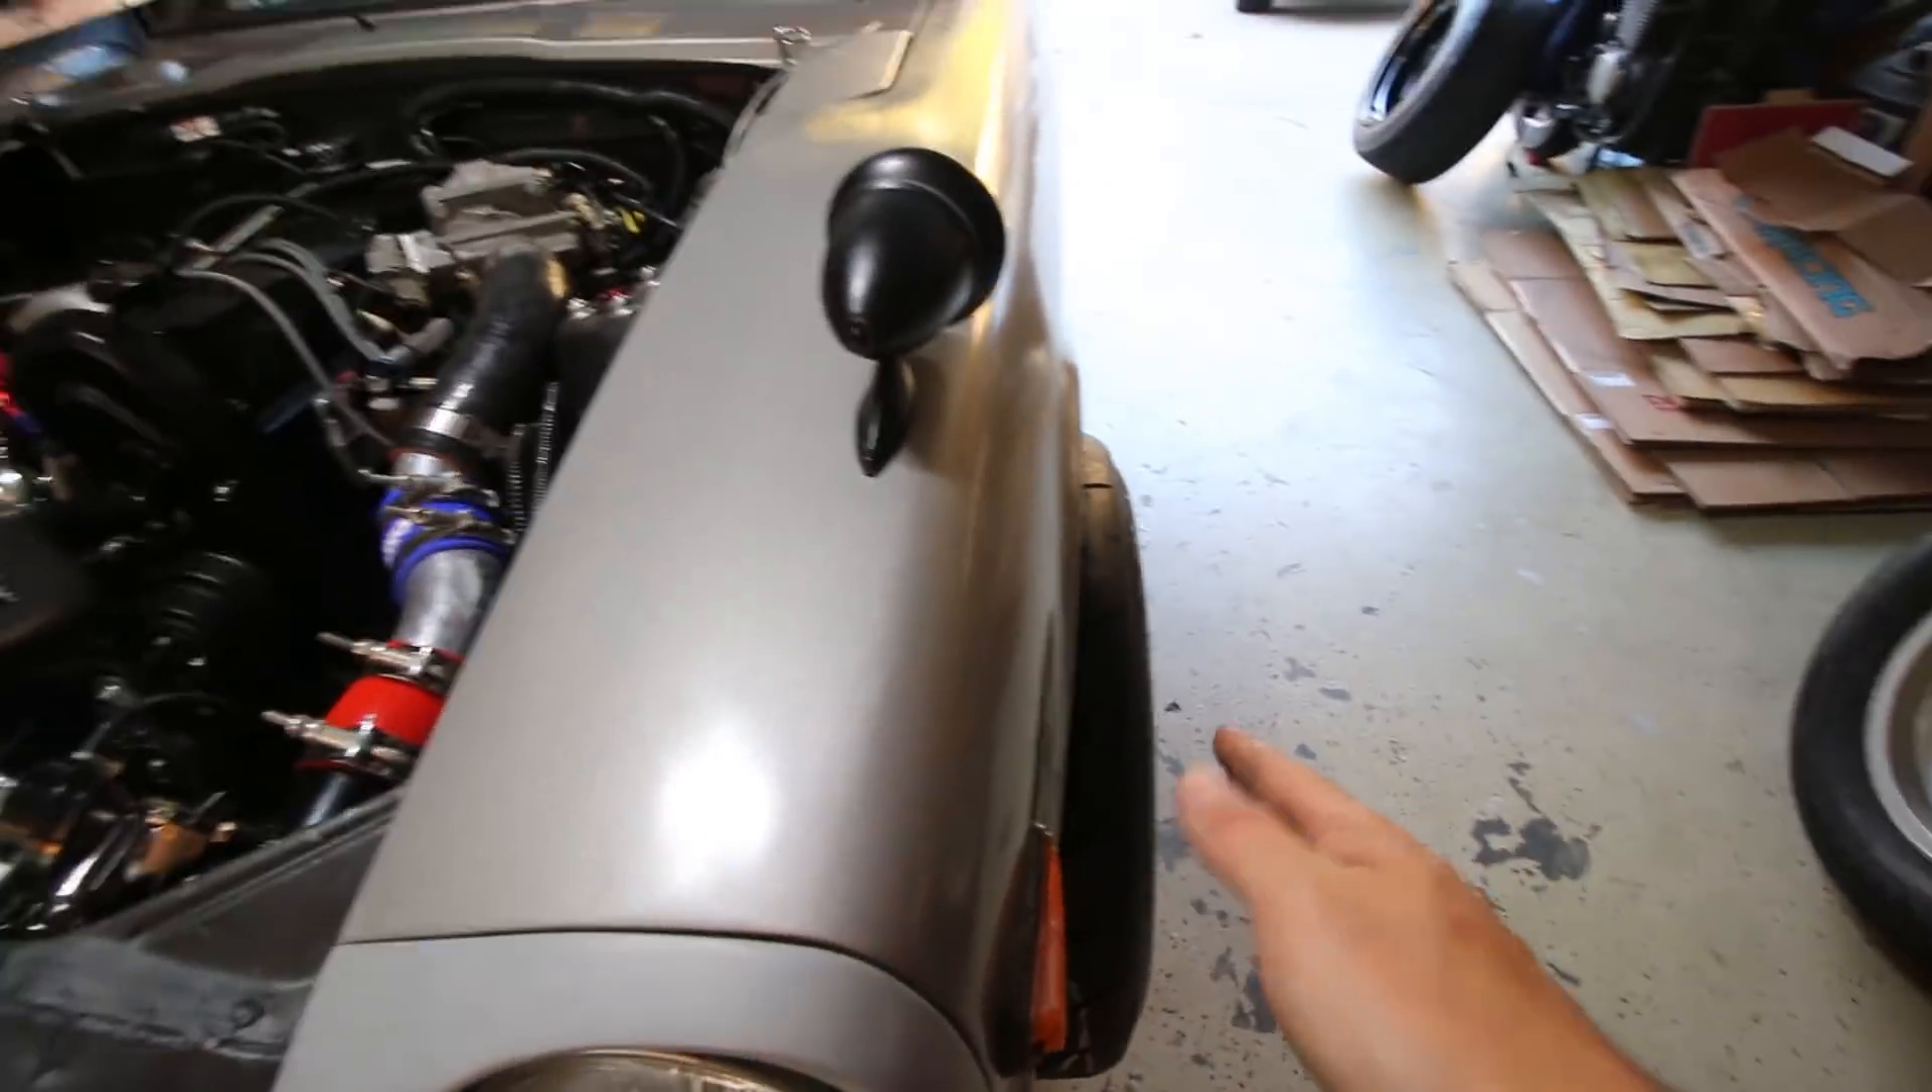This is a stretch 225 by 50 on a 16 by 10 on a stock Datsun. It's not that bad. It really isn't. I mean, obviously it sticks out just a little bit.